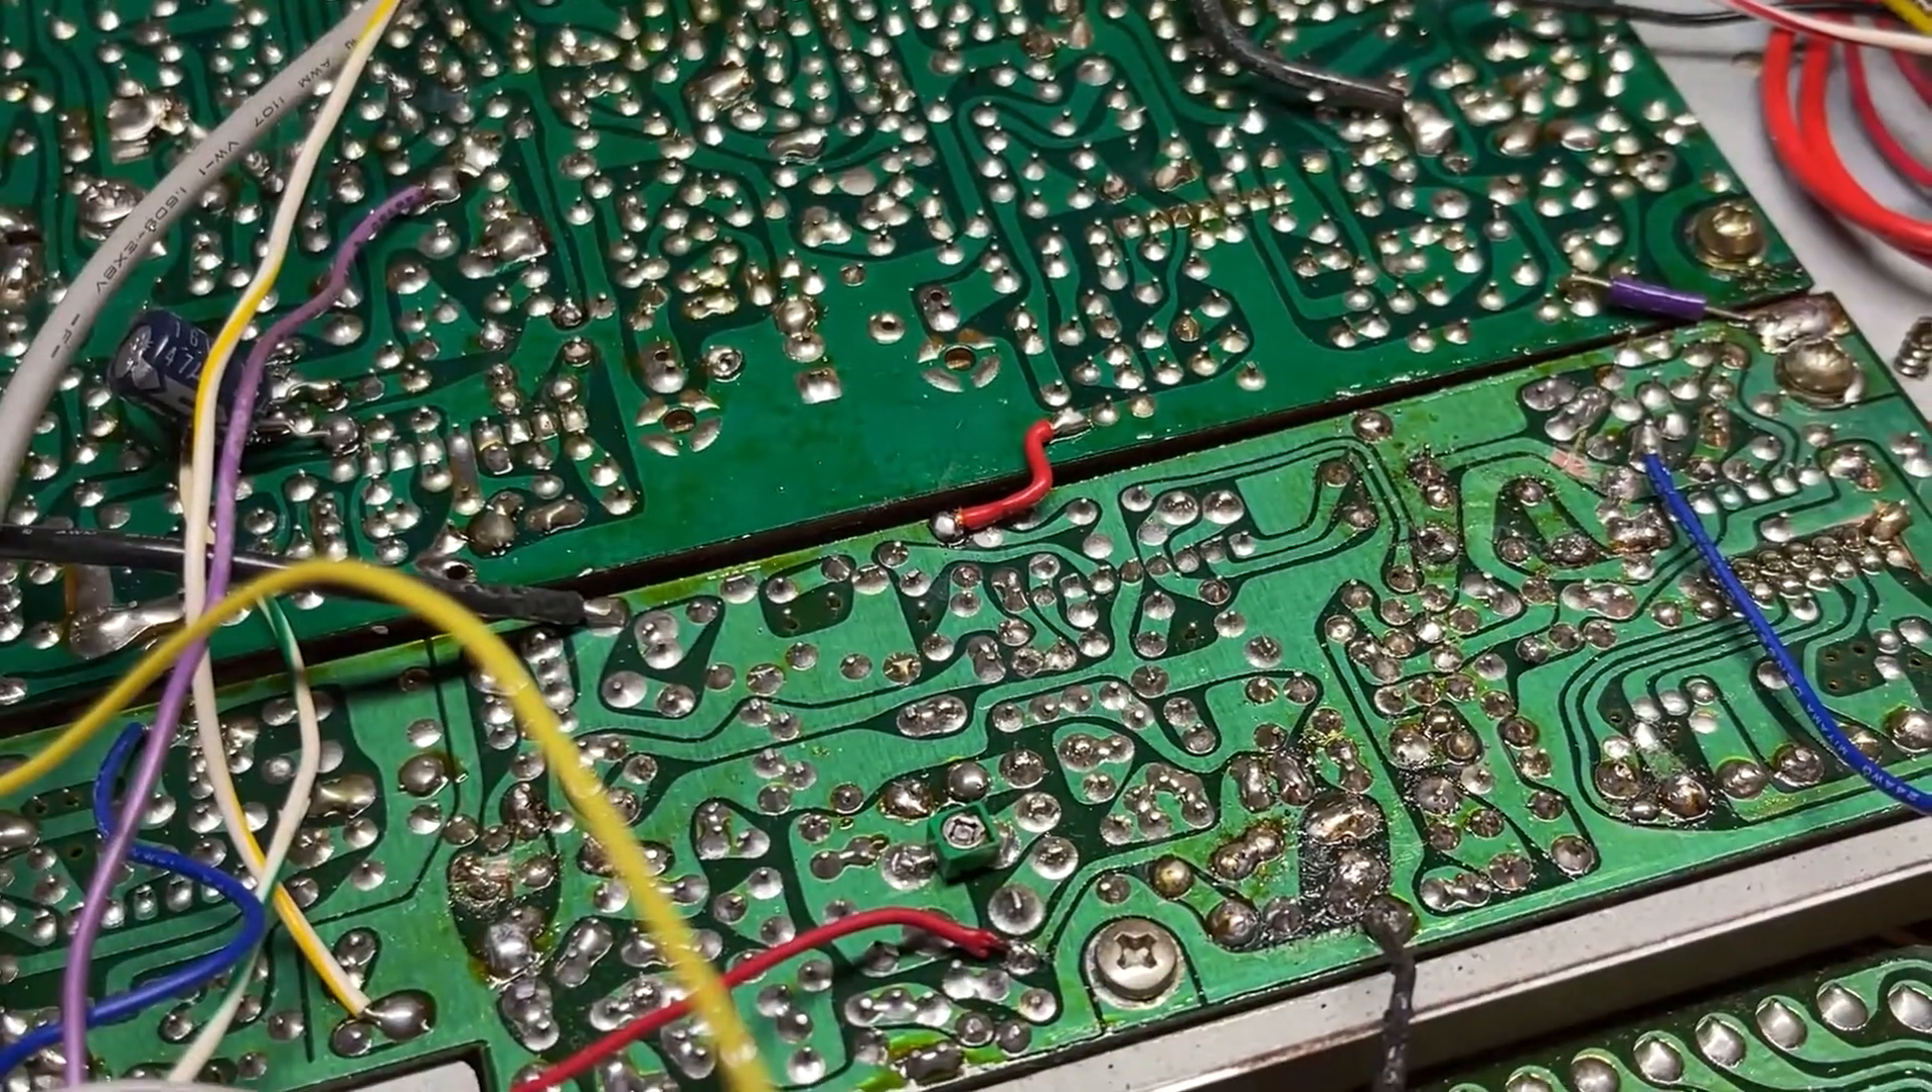We've put a new earth link or earth strap across the center because it didn't have one and you may notice there's an older style spectrum vco in there.